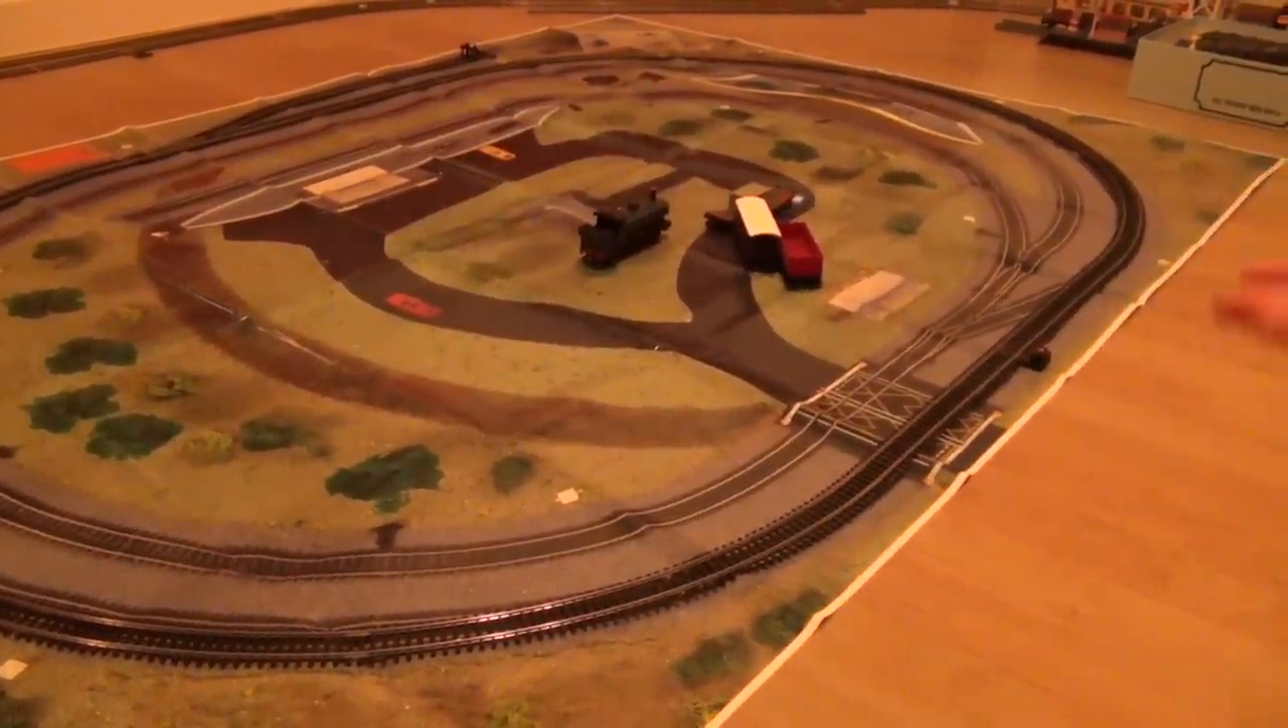You can see all the tracks in place.